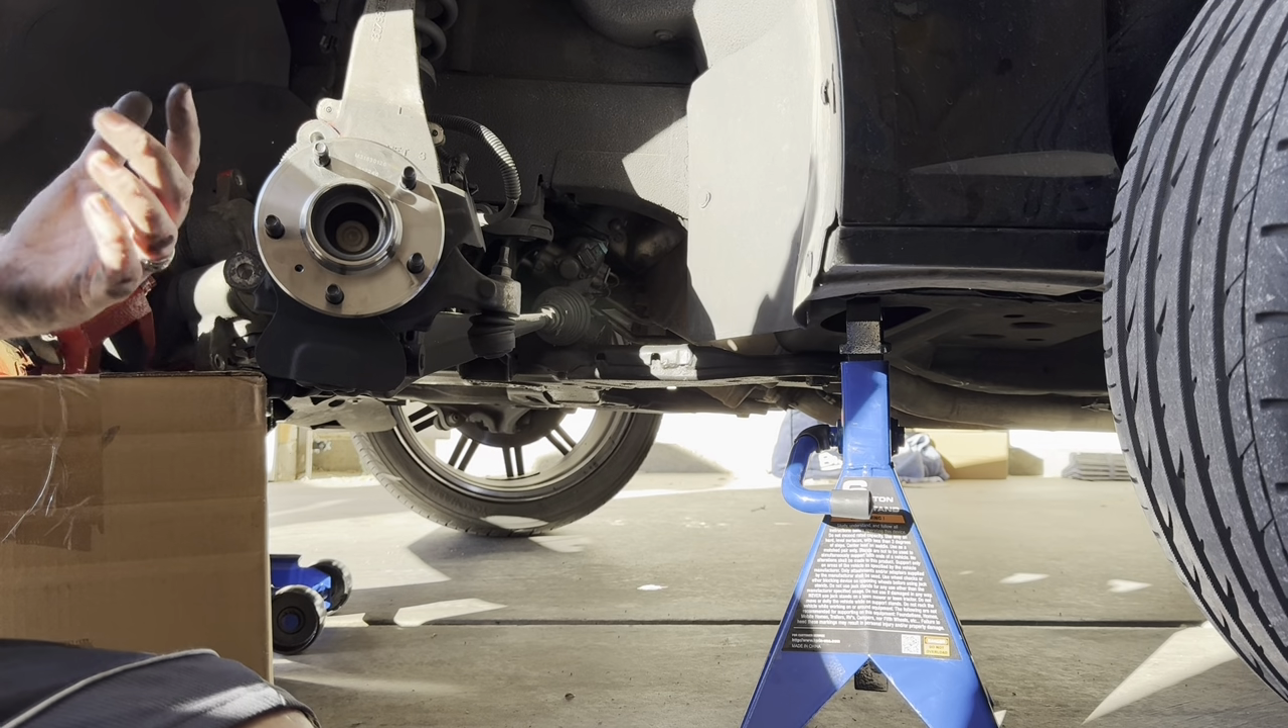All right guys so you can see we got the hub in place.